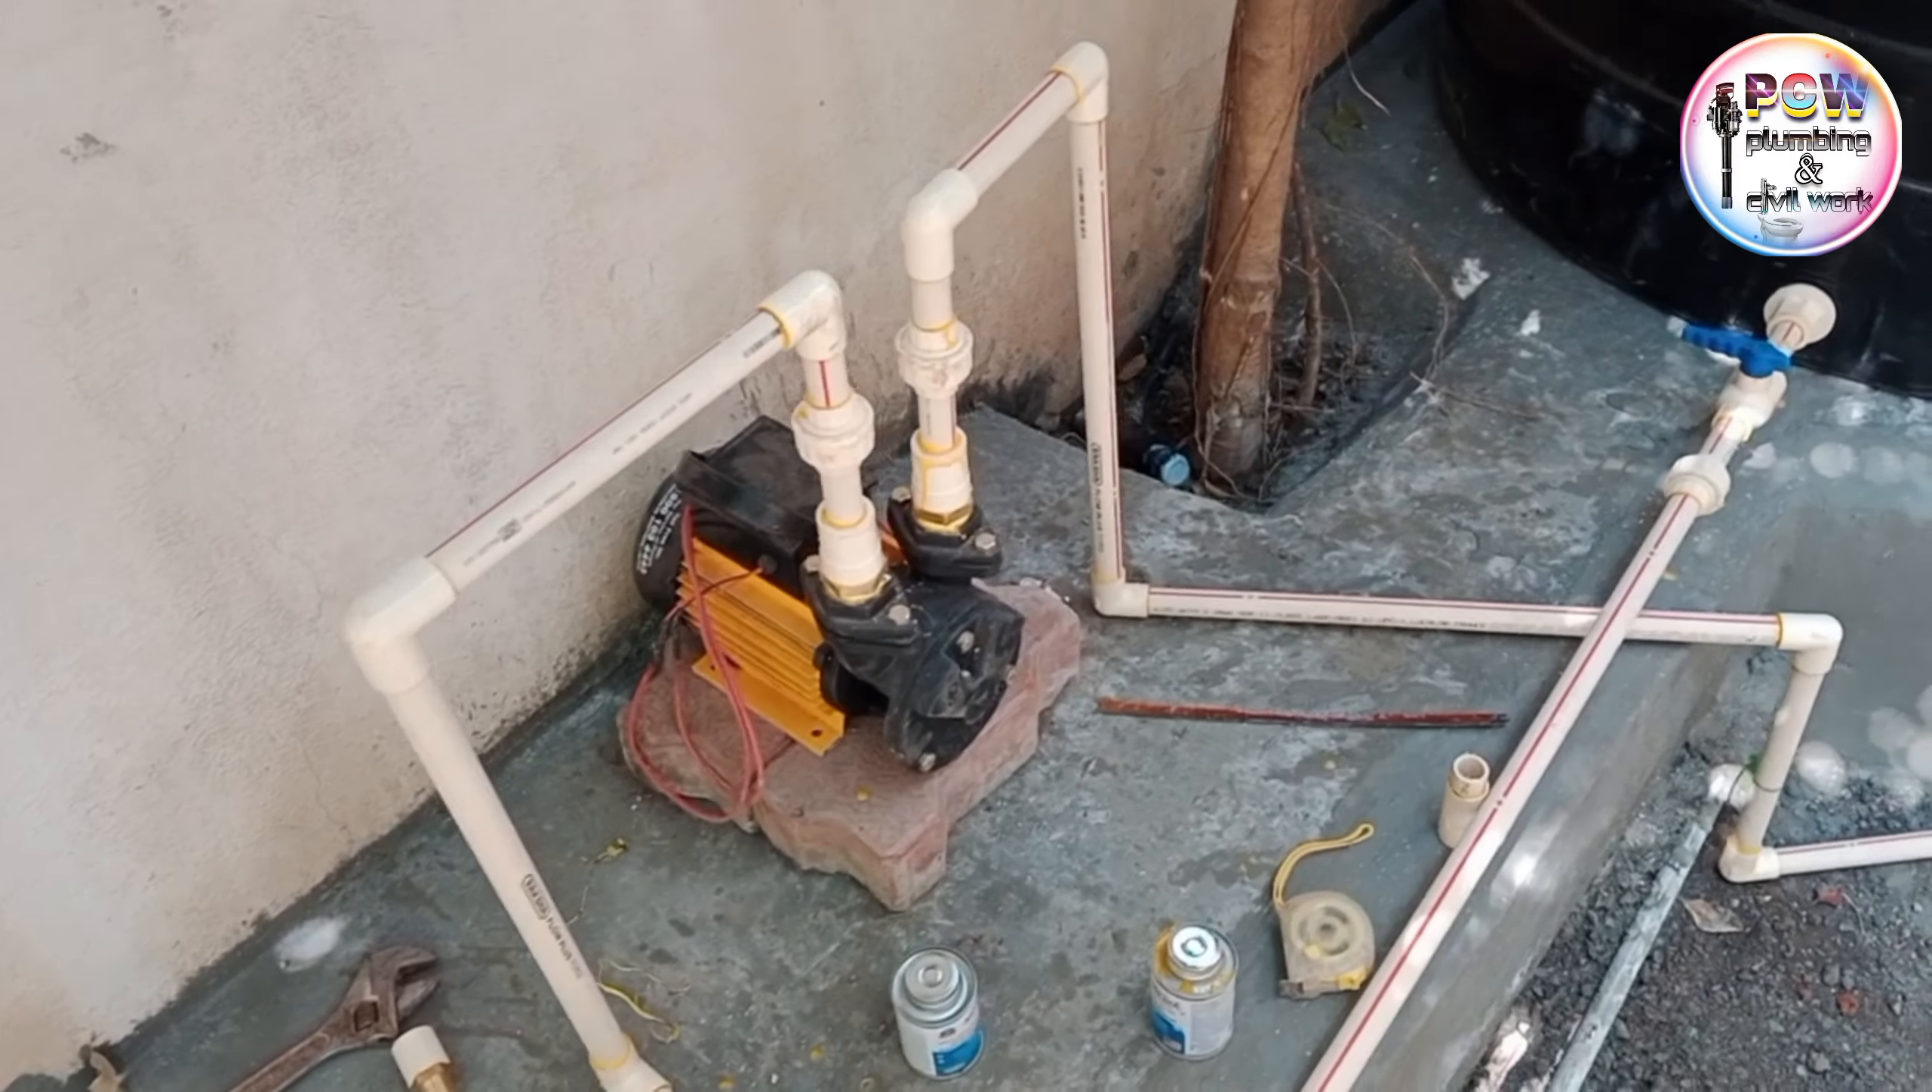और यह हमारे मोटर फिटिंग हो चुकी है।